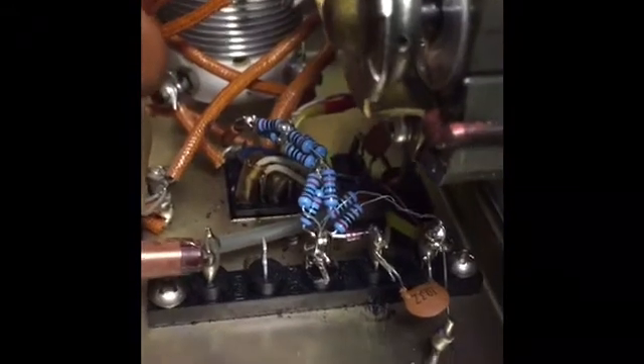Here's the repair and look at all those resistors basically I built the bank of resistors to get my 10k at about two watts.